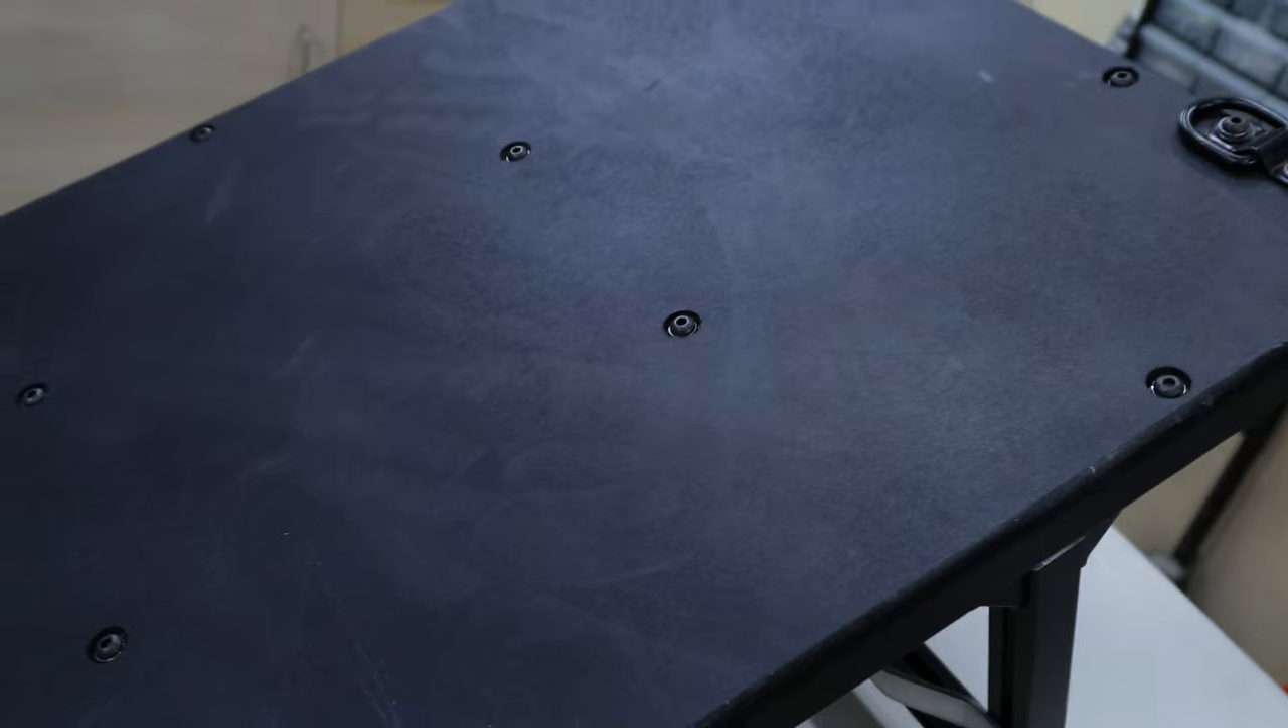You can see how all the holes are mounted so they're actually flush mounted into the actual board of the fridge mount.